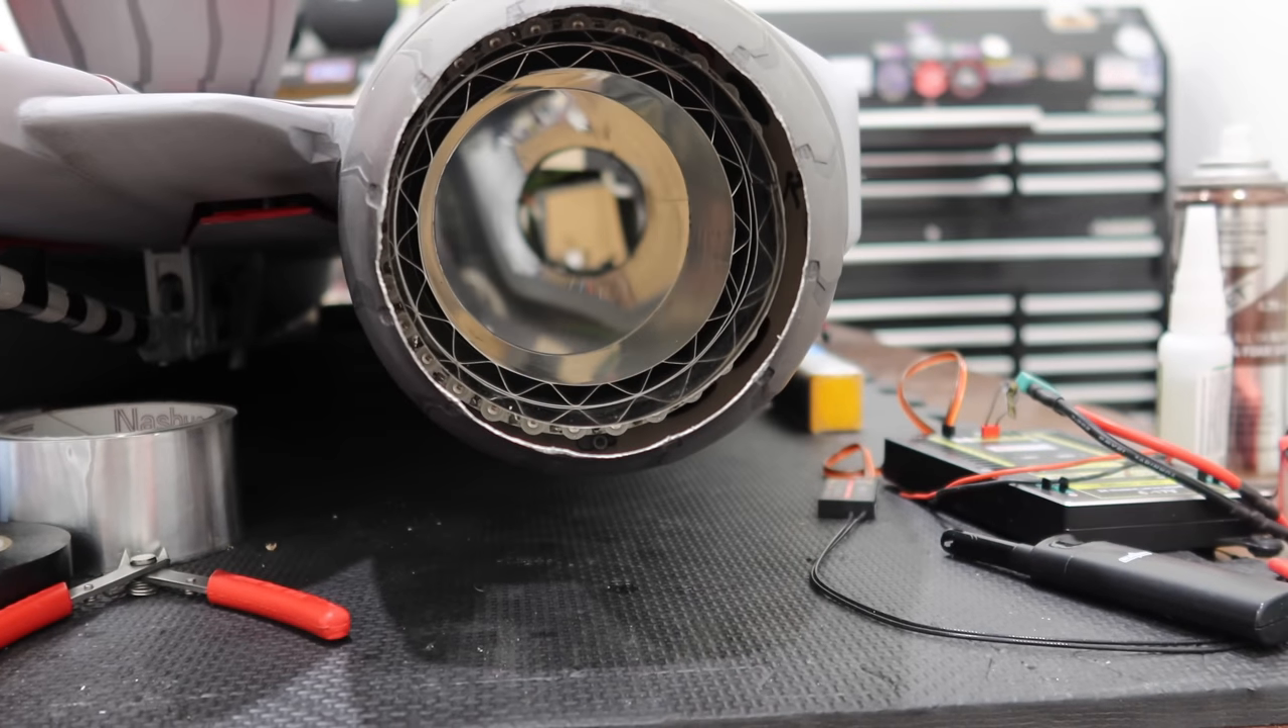We've got a nice open gap around the exhaust cone and the pipe.